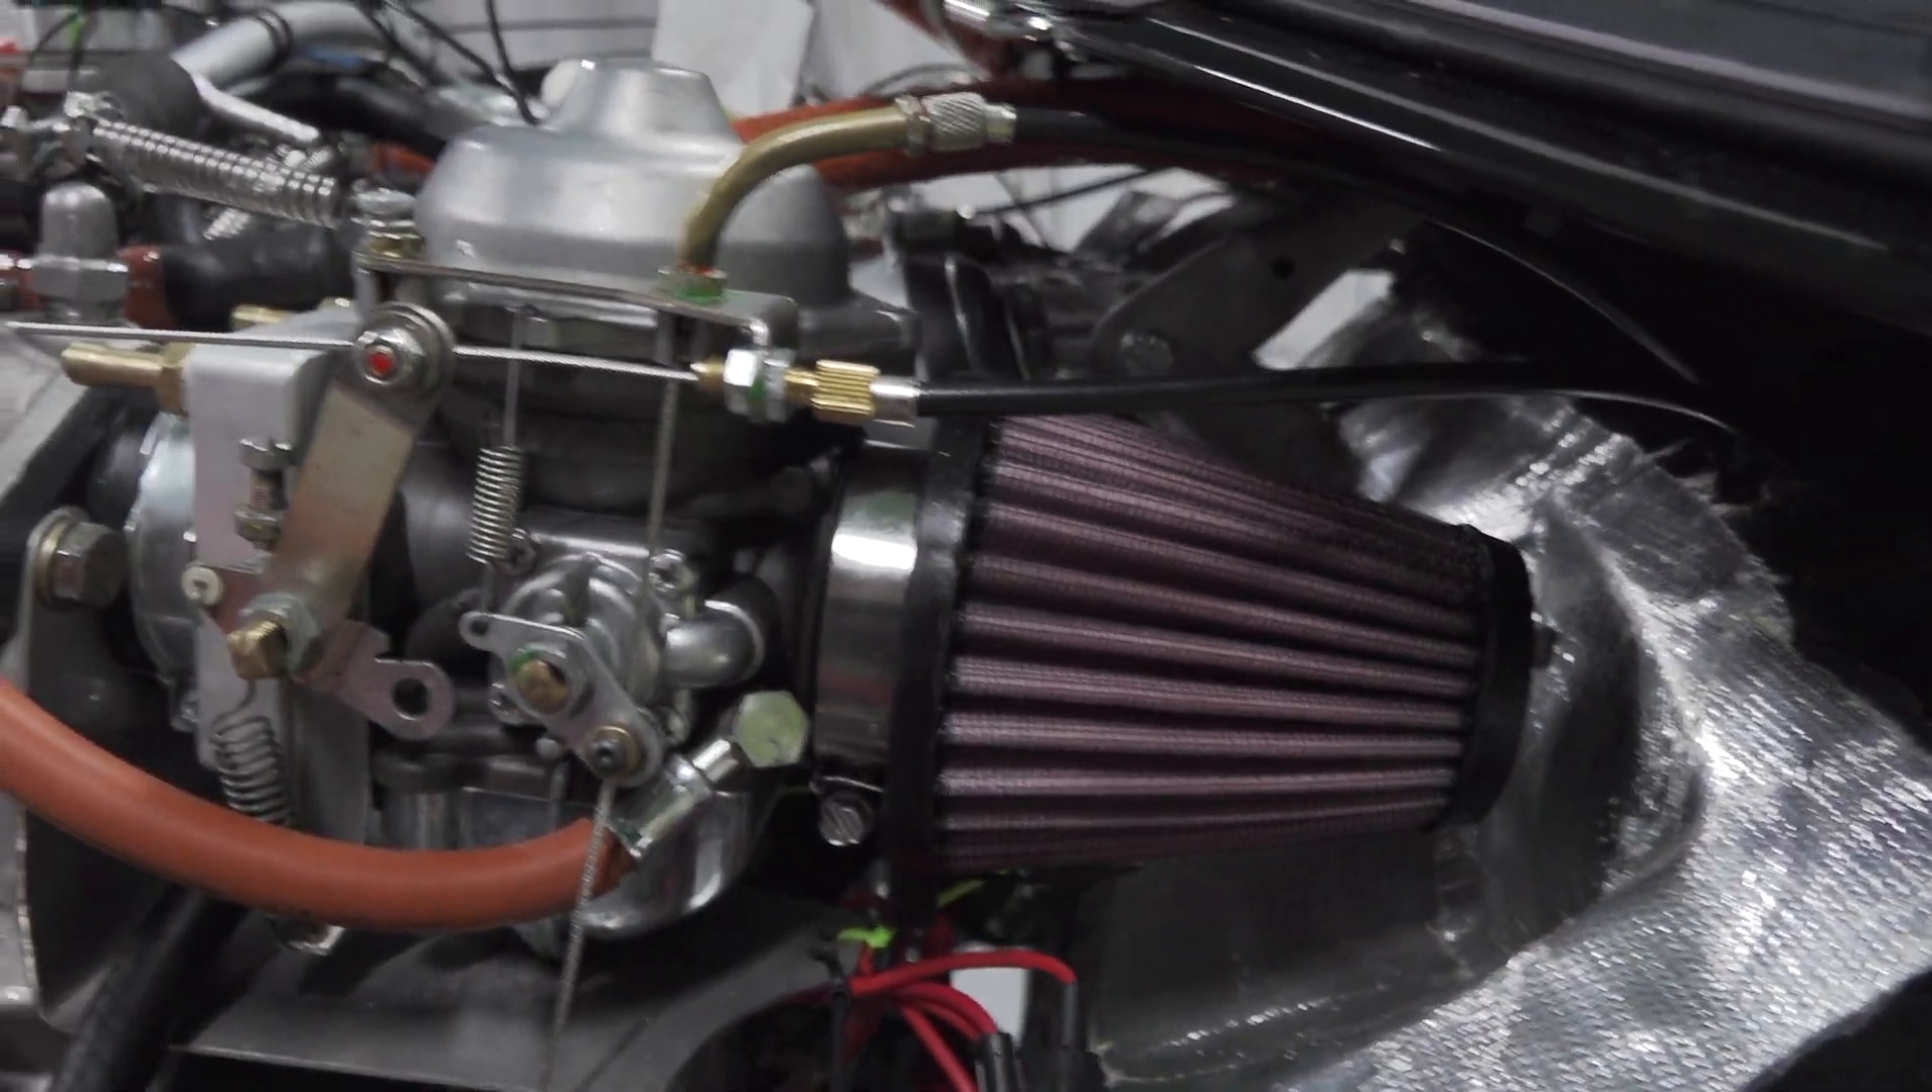Zamontowaliśmy nasze gaźniki. Również zamocowane zostały filtry powietrza.